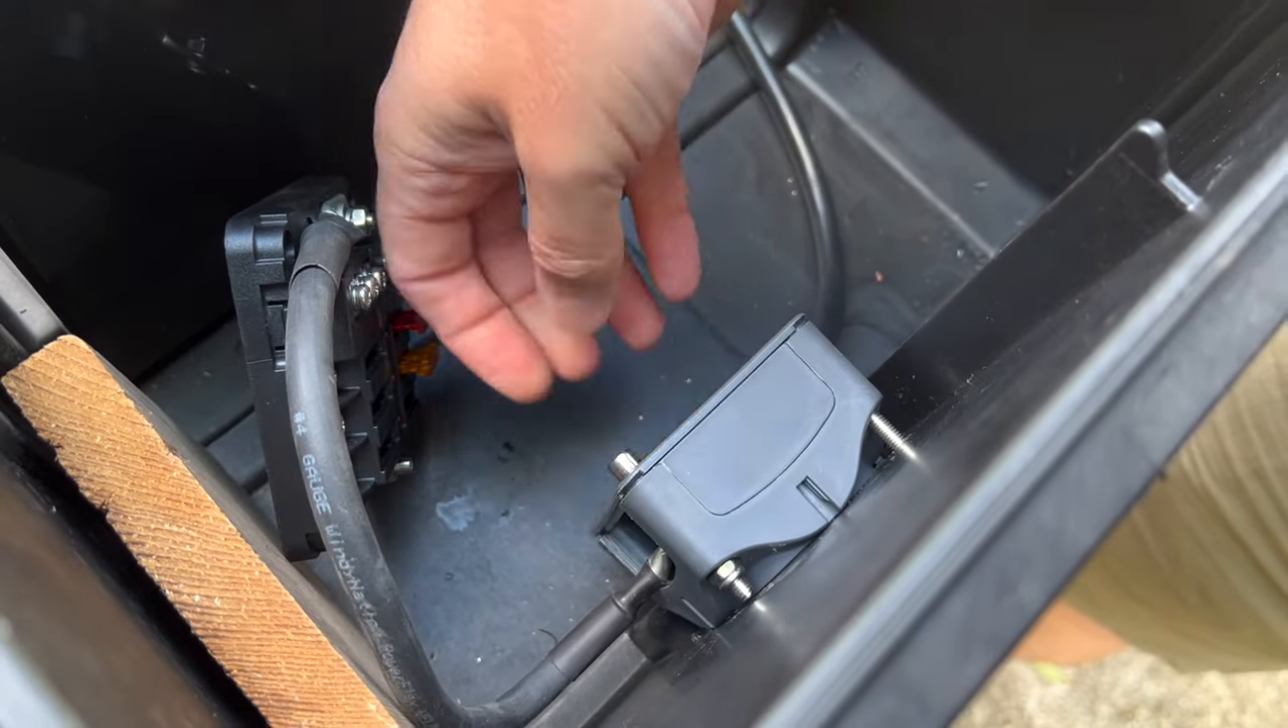We have our cutoff switch mounted in here so now we'll be able to turn on and off the battery from the outside.